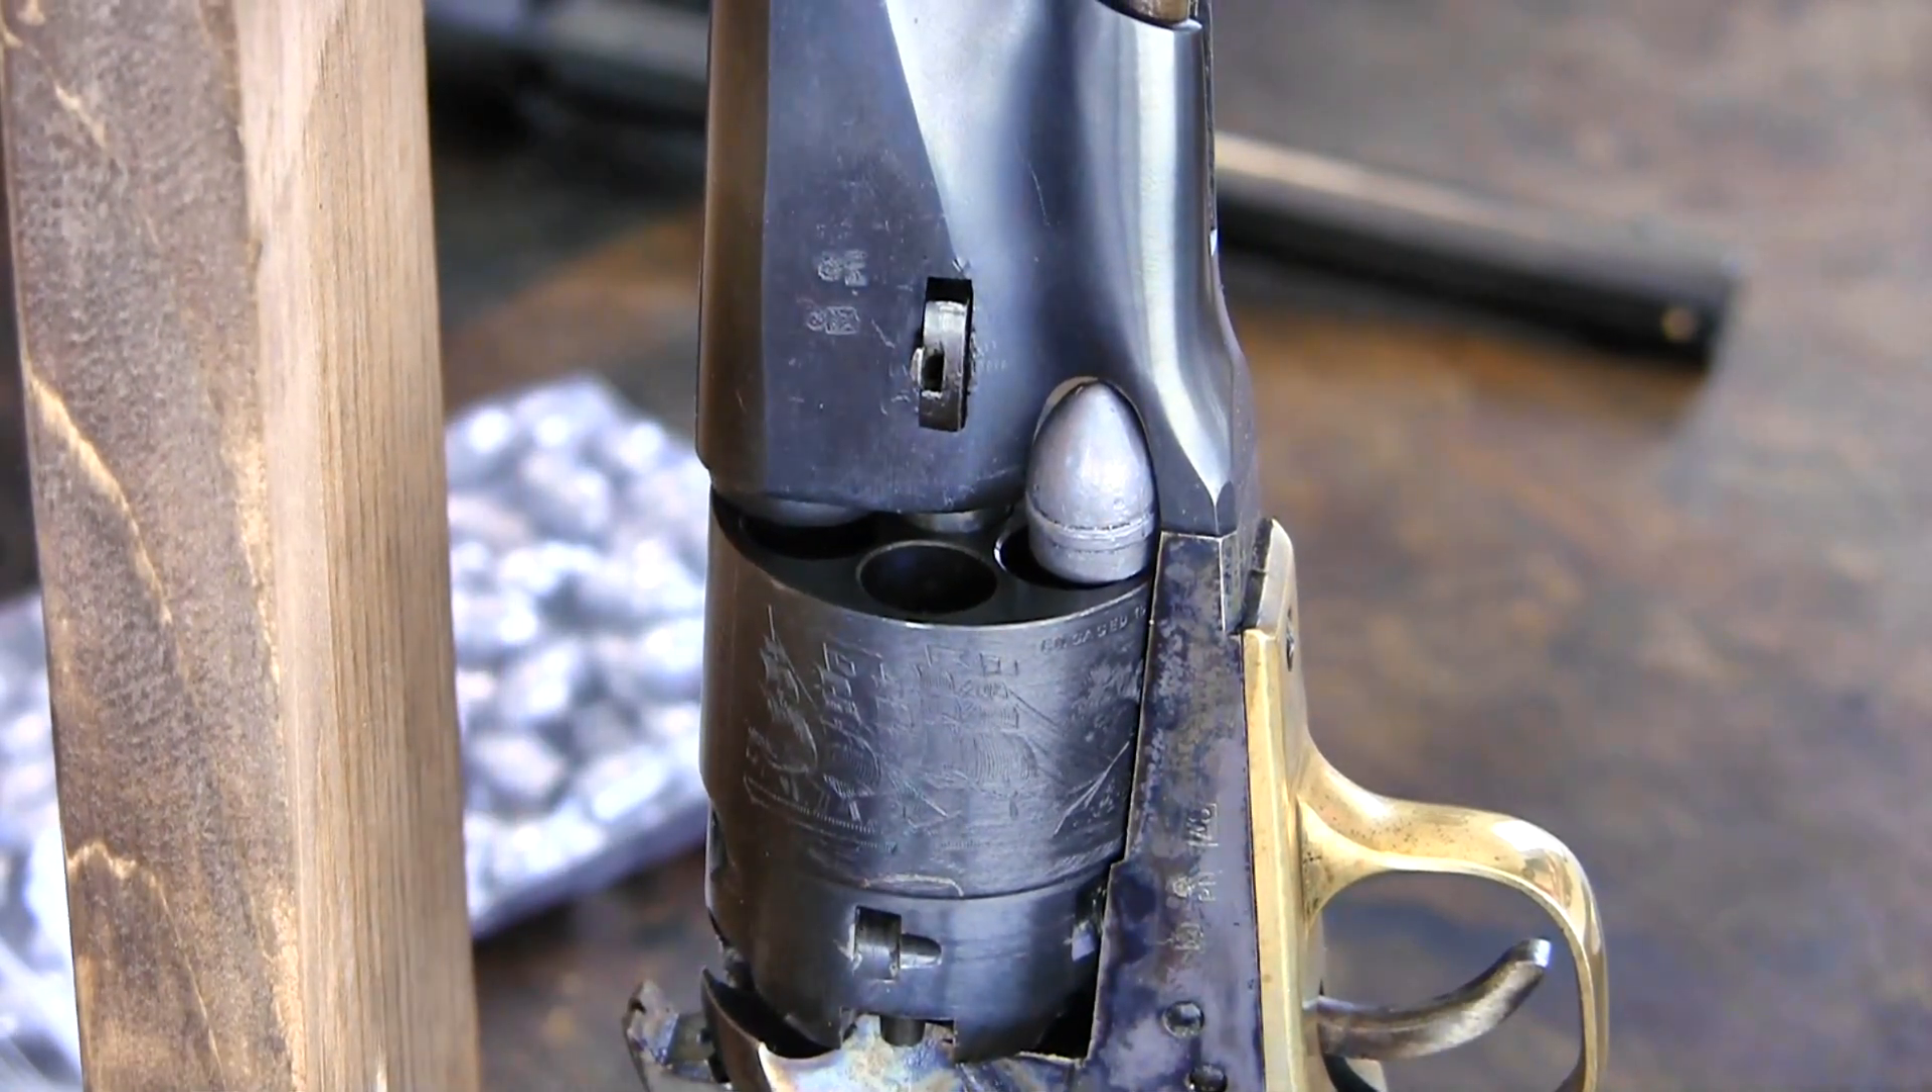The problem is that the bullet is hitting along this edge in here, this contour, and this is all sticking out too far. You're supposed to be able to seat that out here. So, this is the edge that's giving us the problem right here.